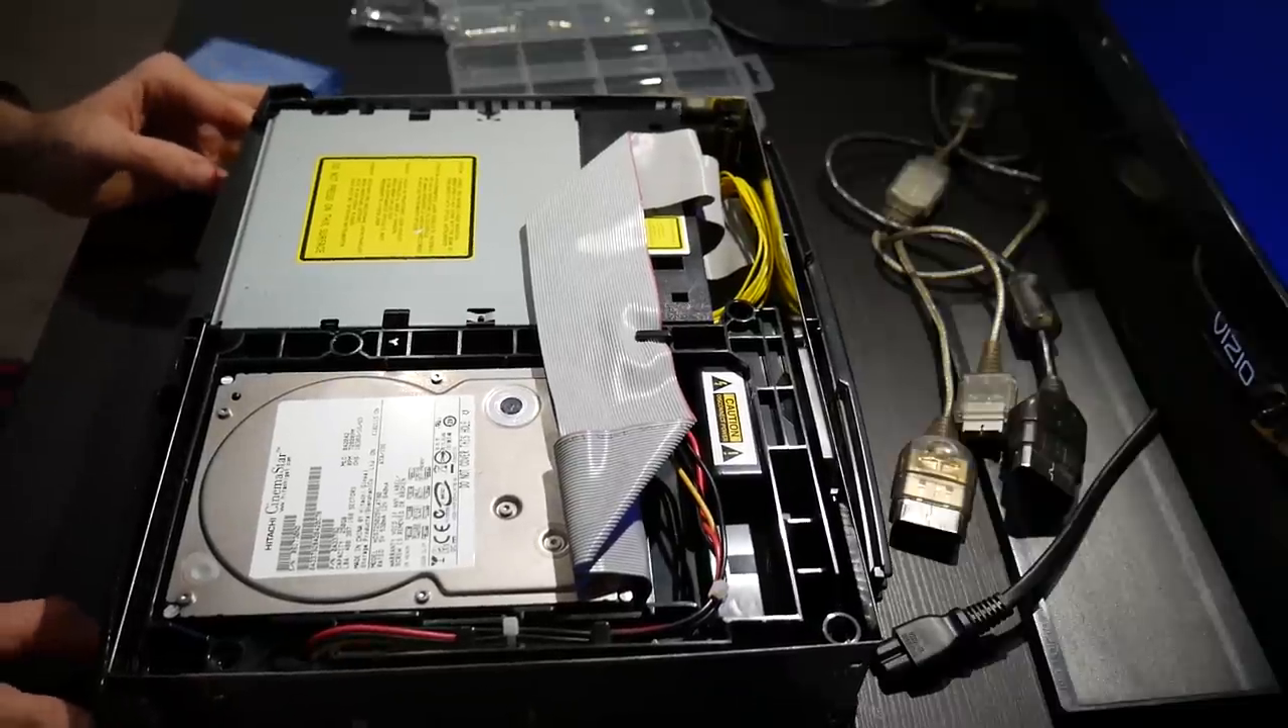I have everything except for the top put back on here.